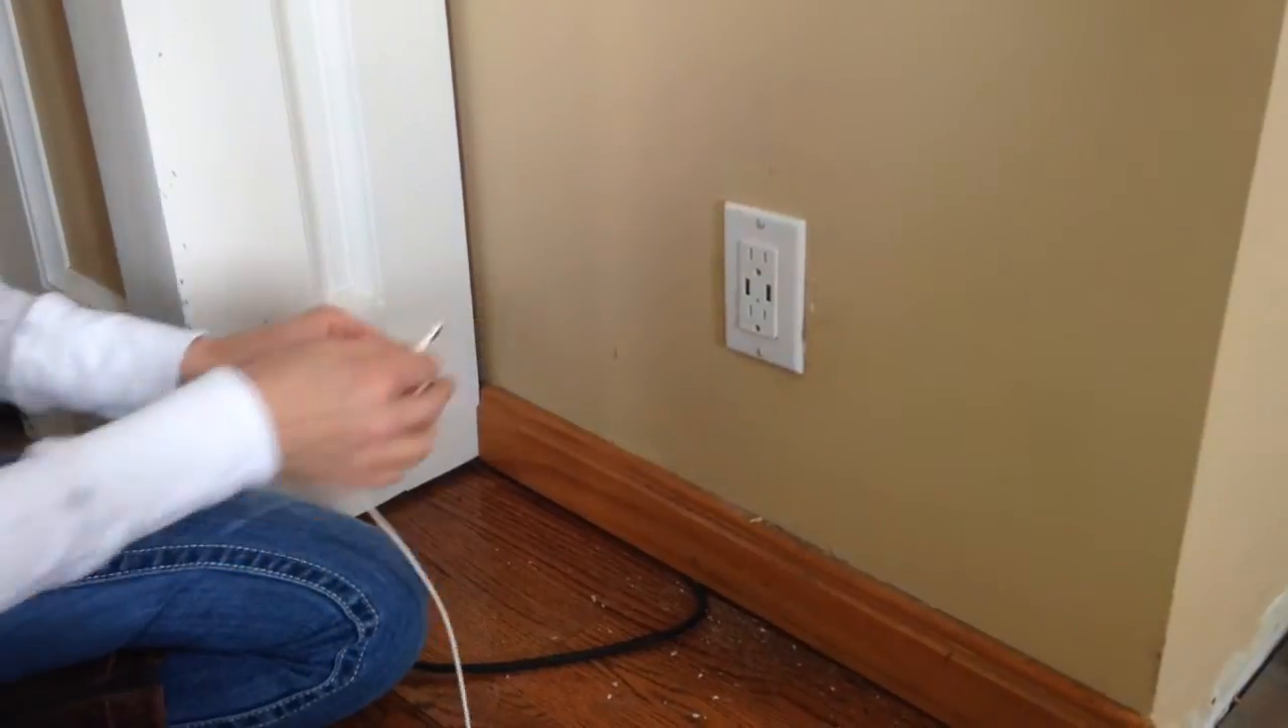Now that we've installed the outlet and put on the cover plate, we're ready to charge our phone.